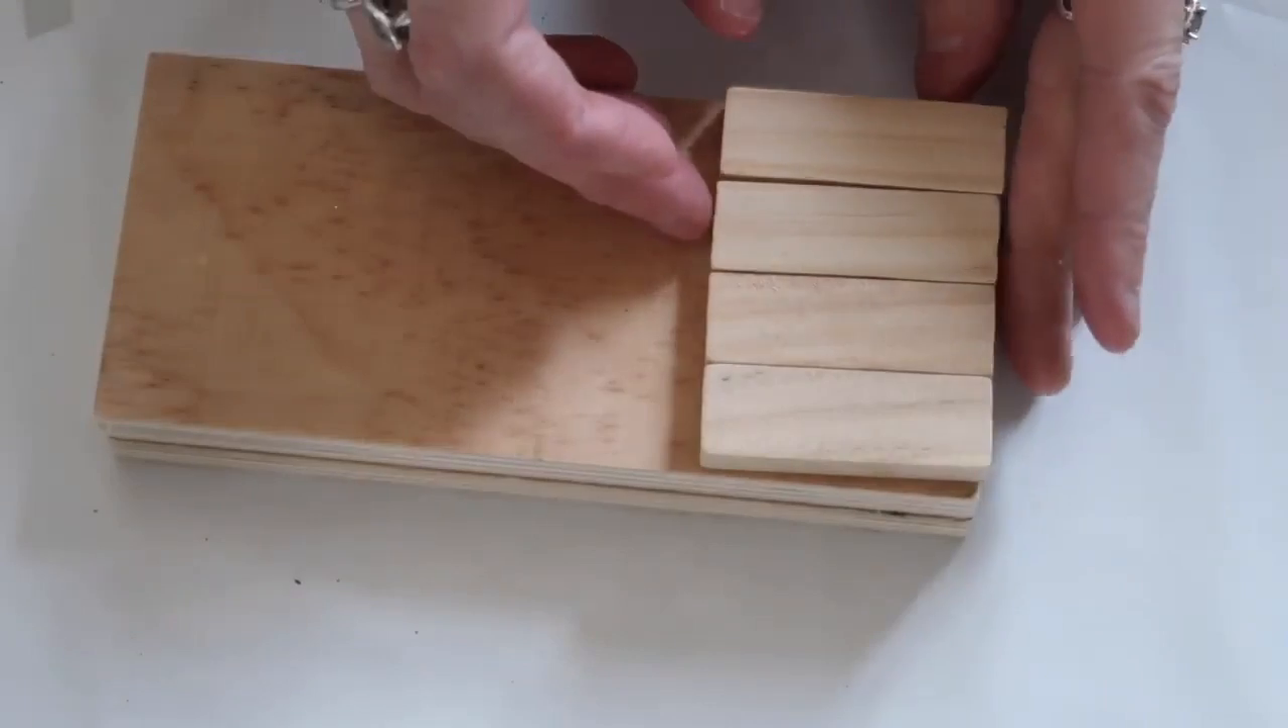I have four jenga blocks and they fit pretty well along there.